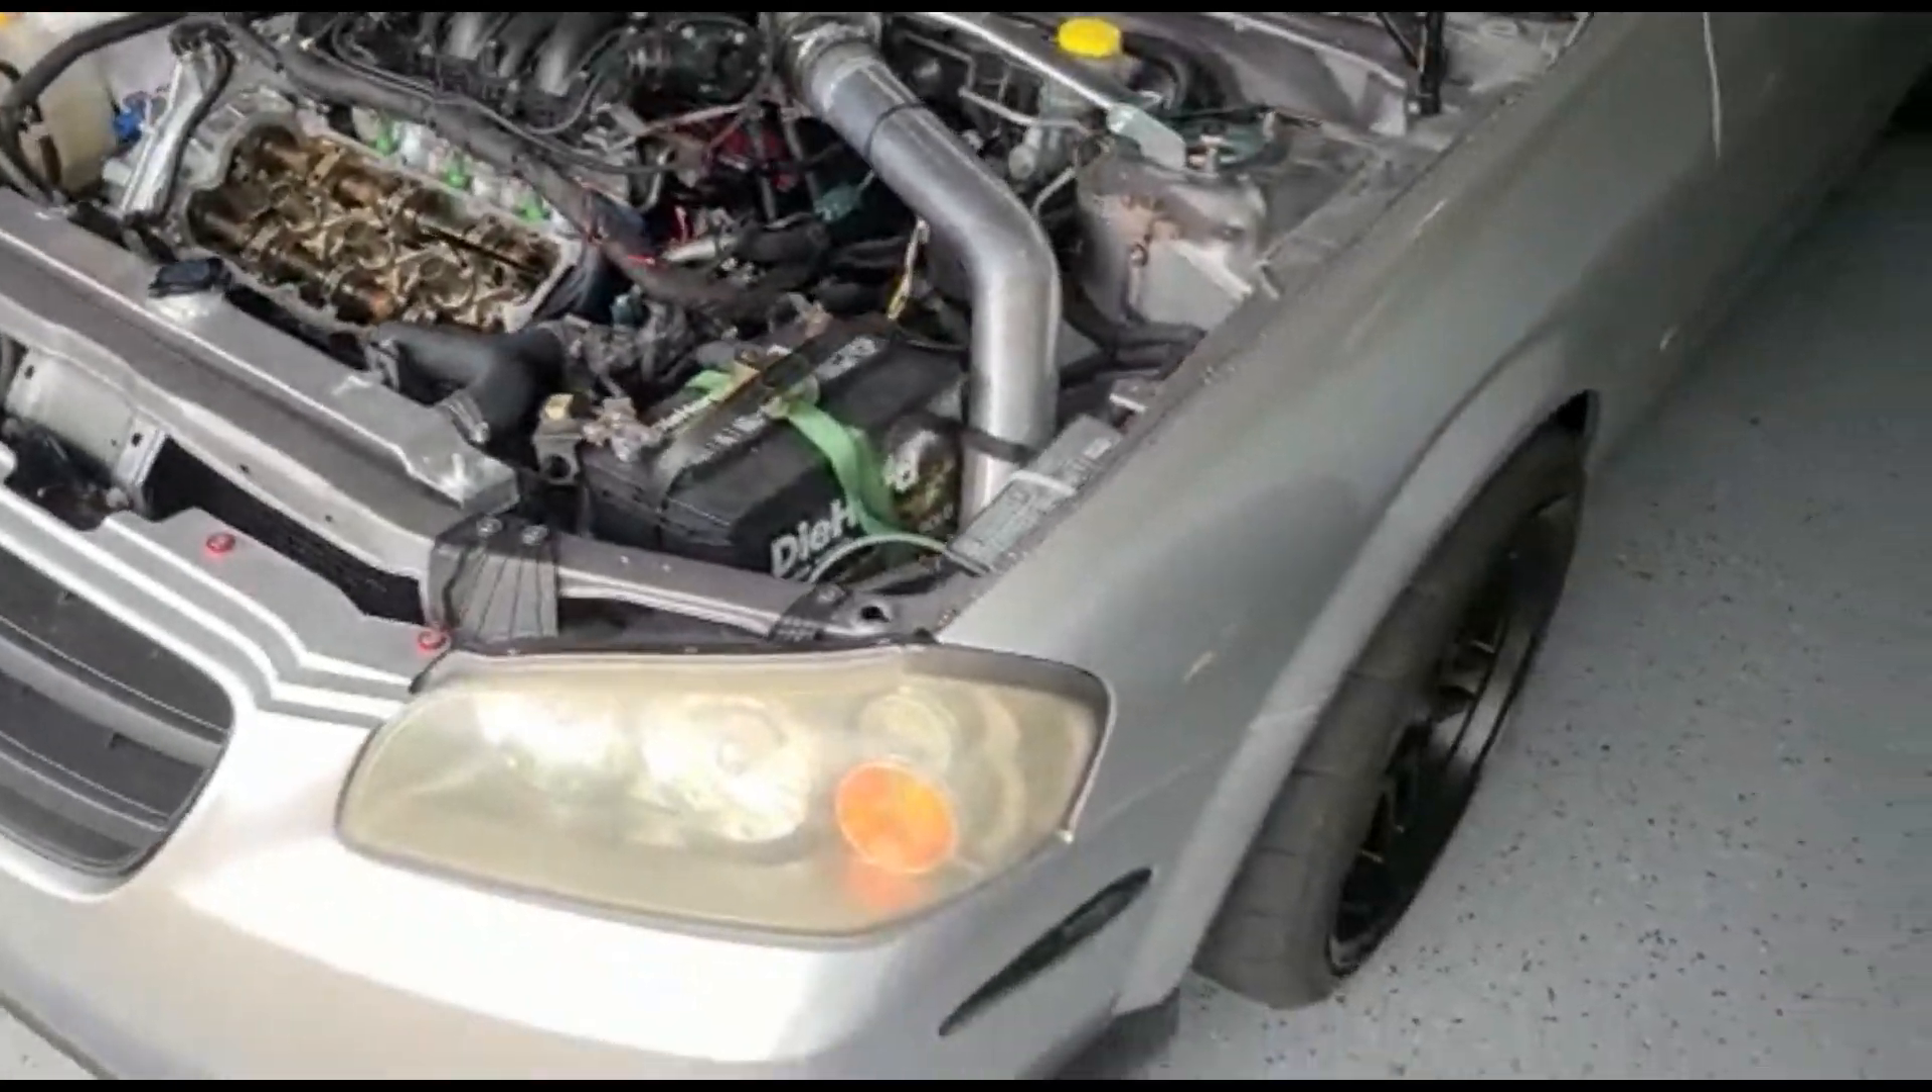I haven't even relocated the battery yet.